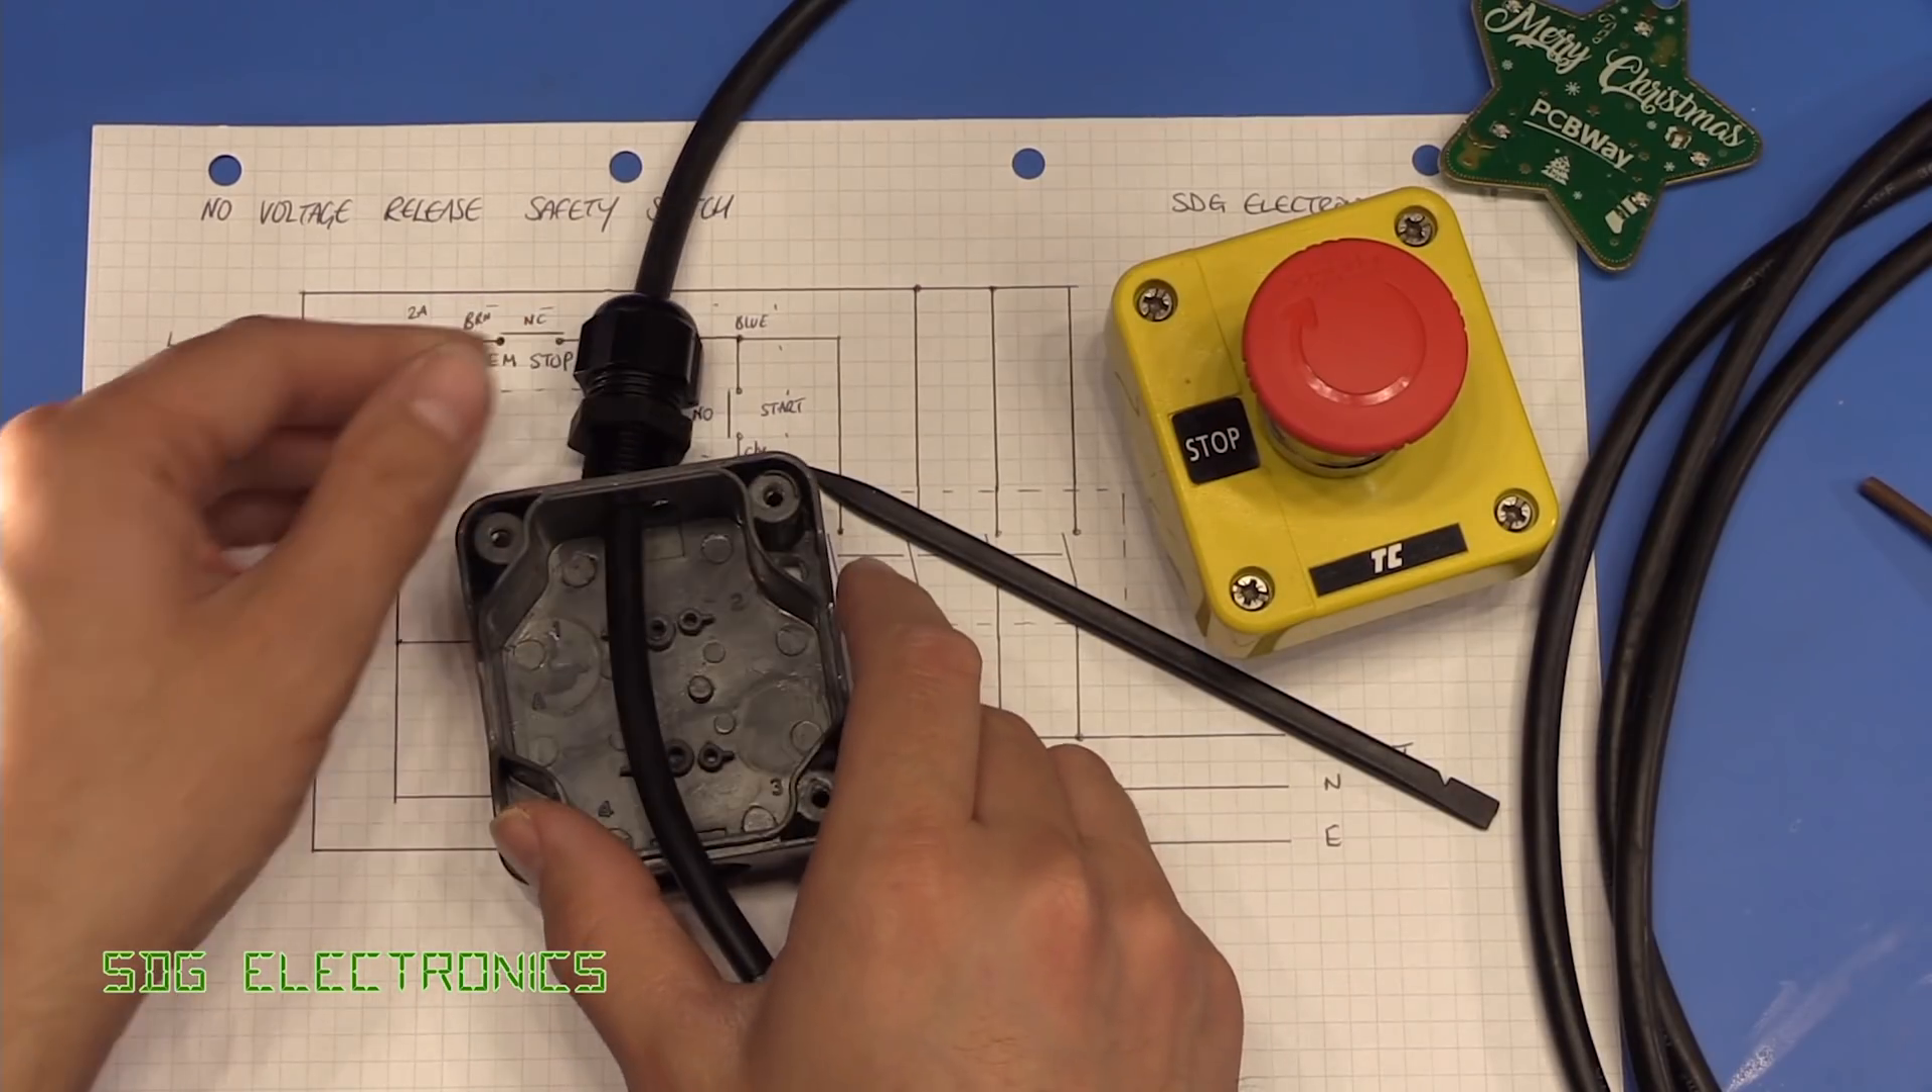So we're going to feed this wire through the top. And I've already slid over the compression gland.